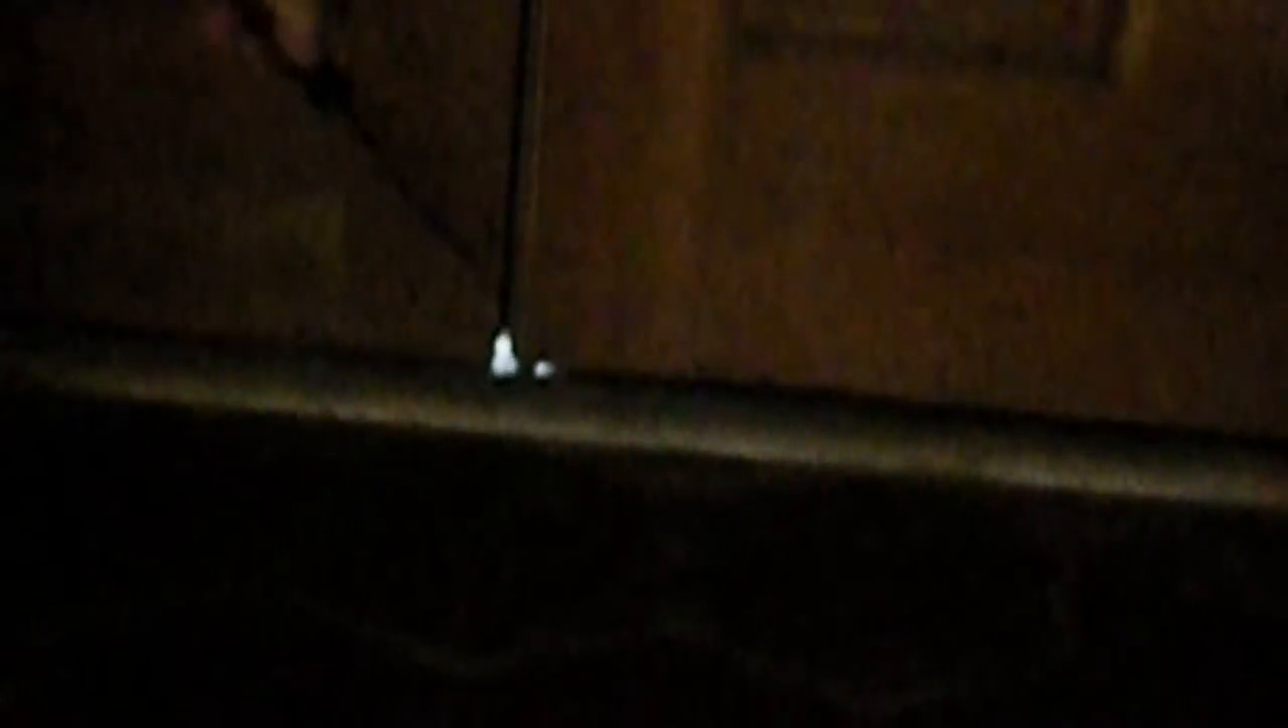And you can see that this door has quite a bit of daylight coming through right here. That's not going to do you any favors with your electric bill, your air conditioning bill, your heating bill, that type of stuff.